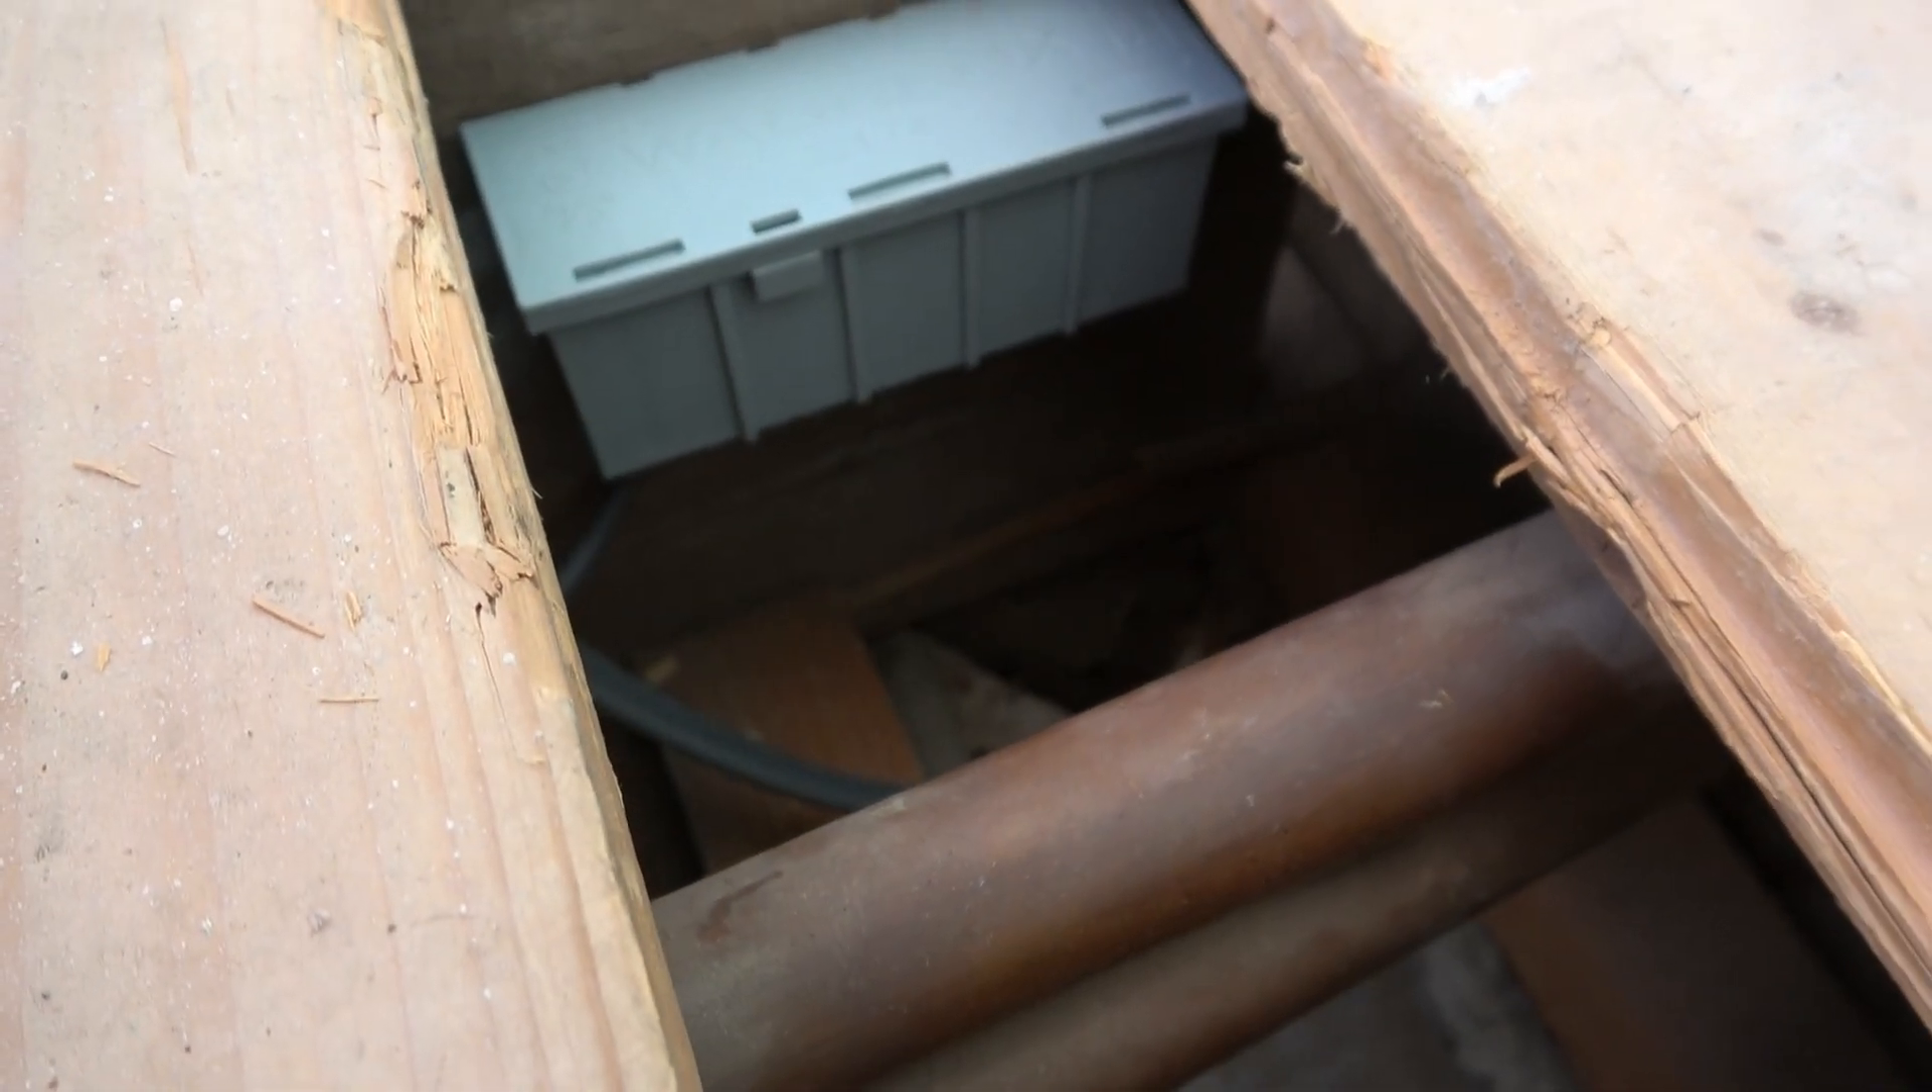And there's a closer look at the junction box fitted into place.